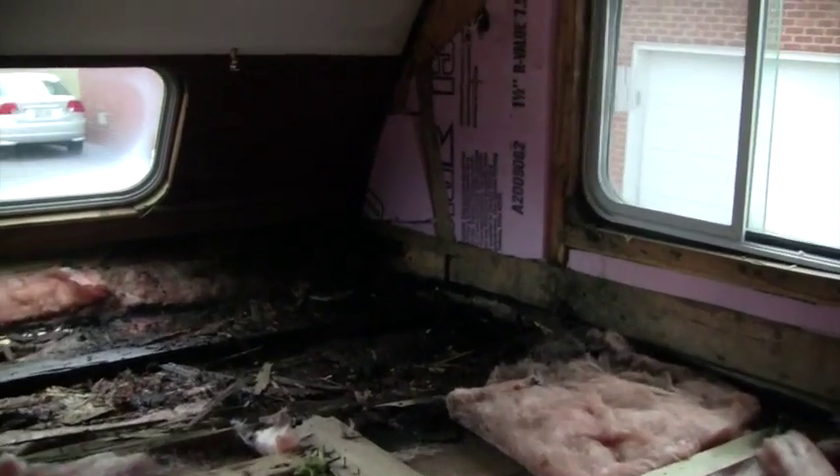All right so I've got most of the decking off I guess all the decking off here now and it's very wet.